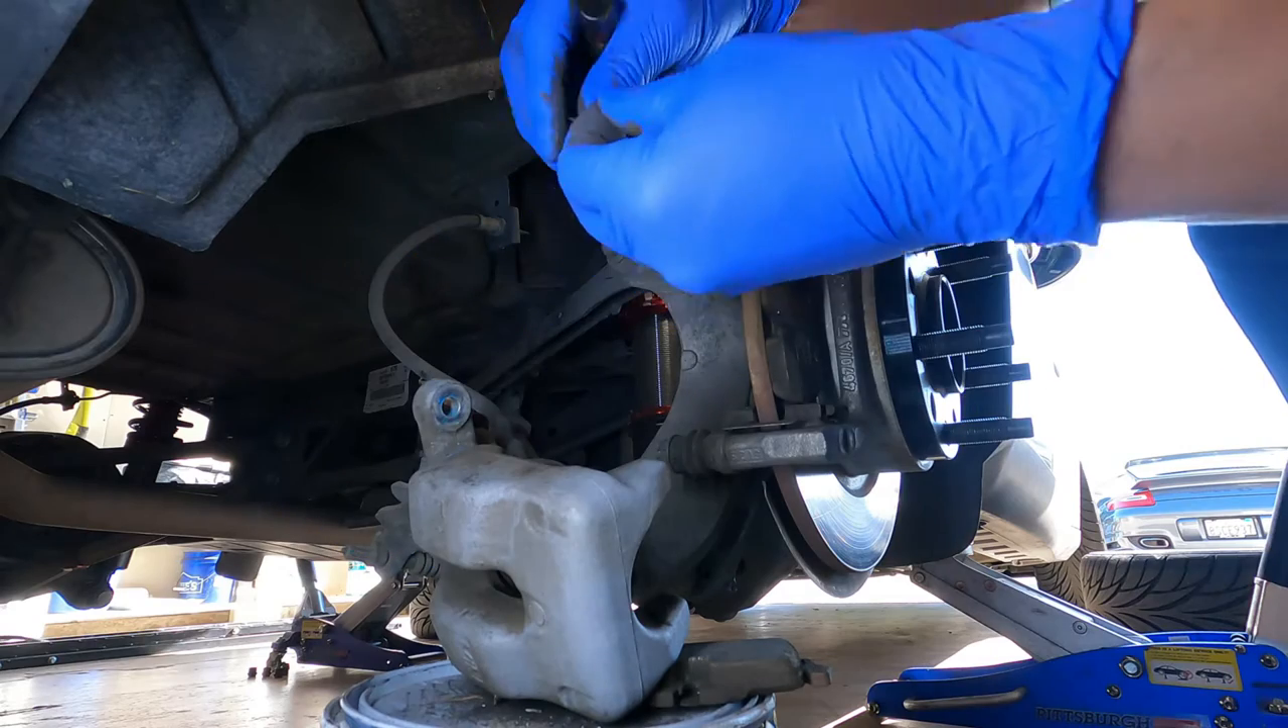Okay and there you have the caliper is off.